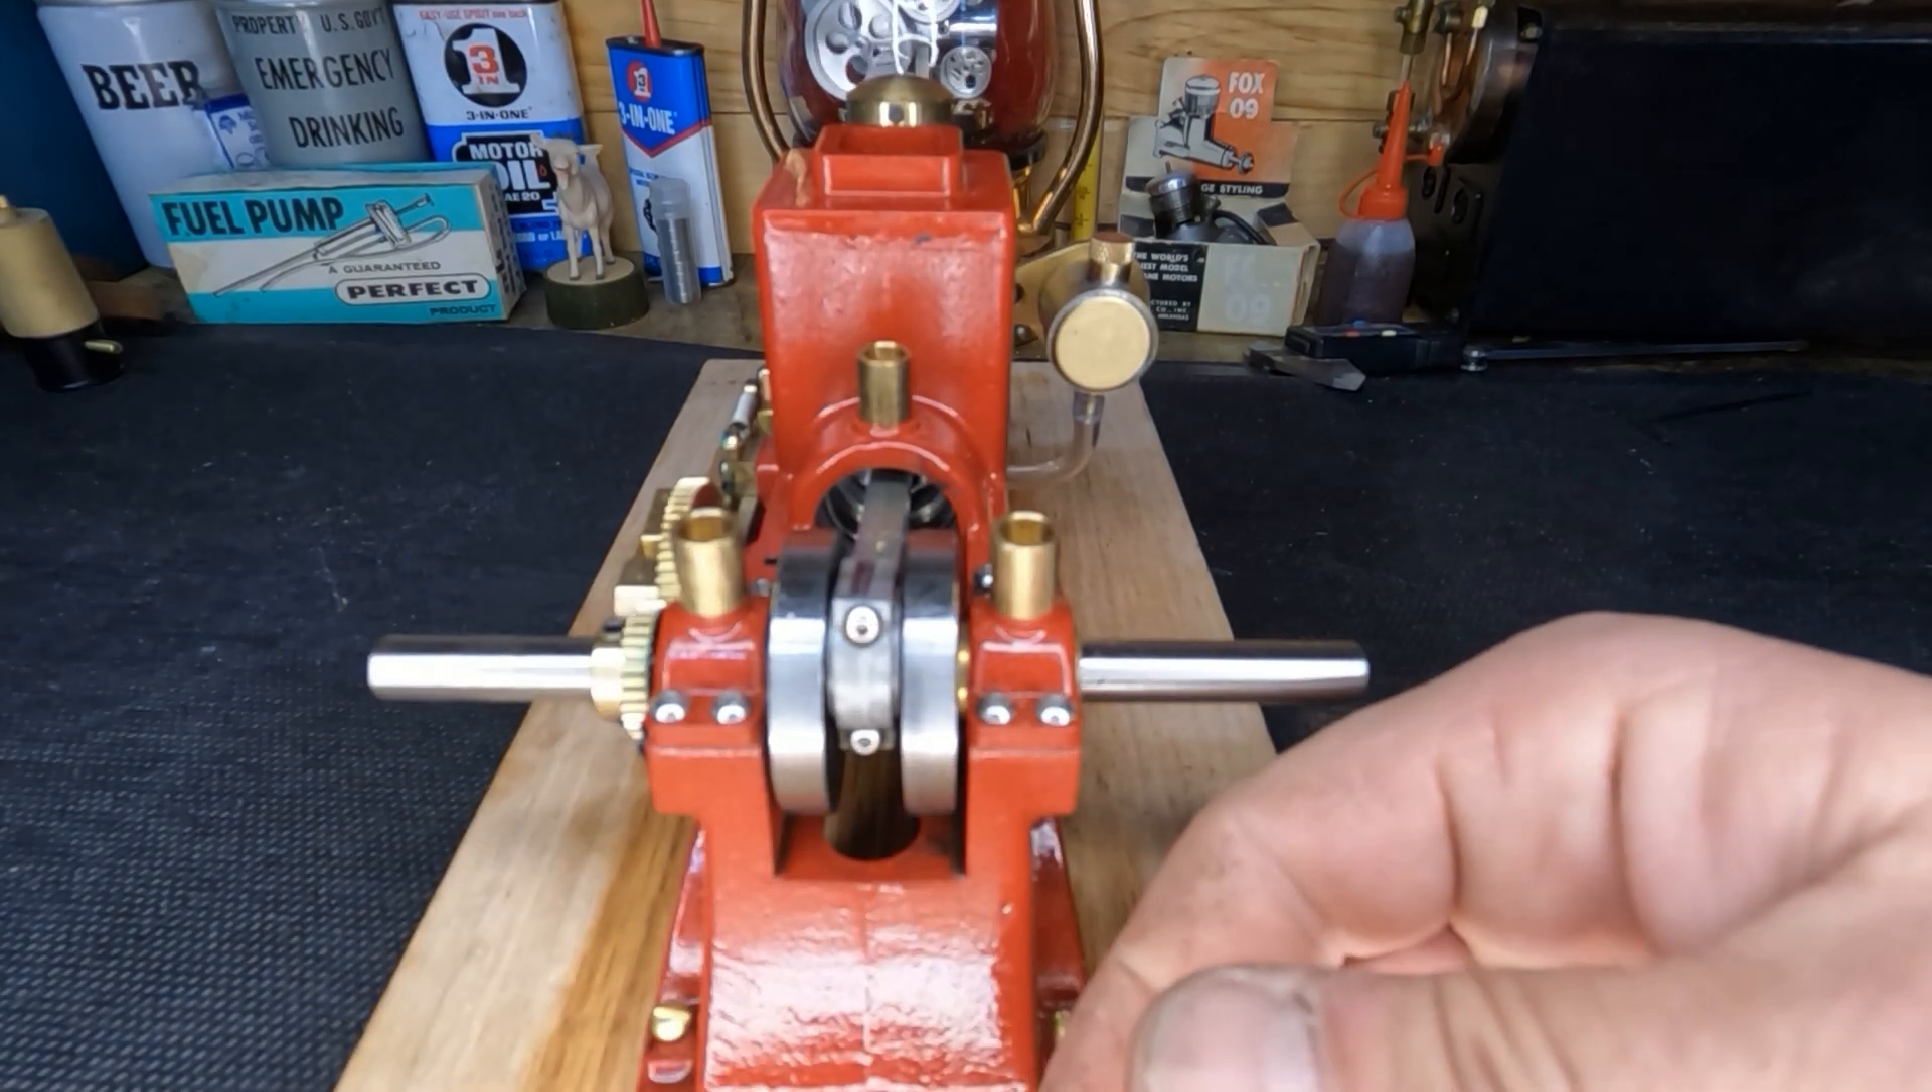All right we got both of our flywheels off.